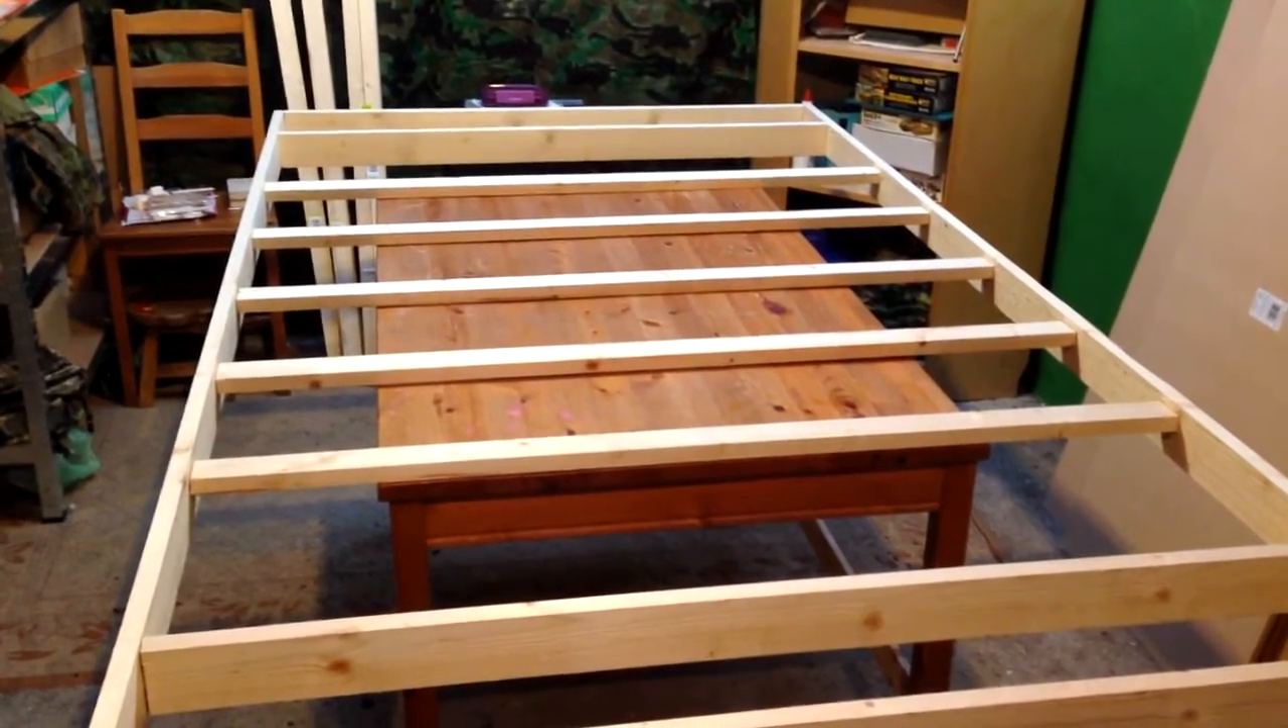I've done the cross spars as you can see and I've laid it on the table.